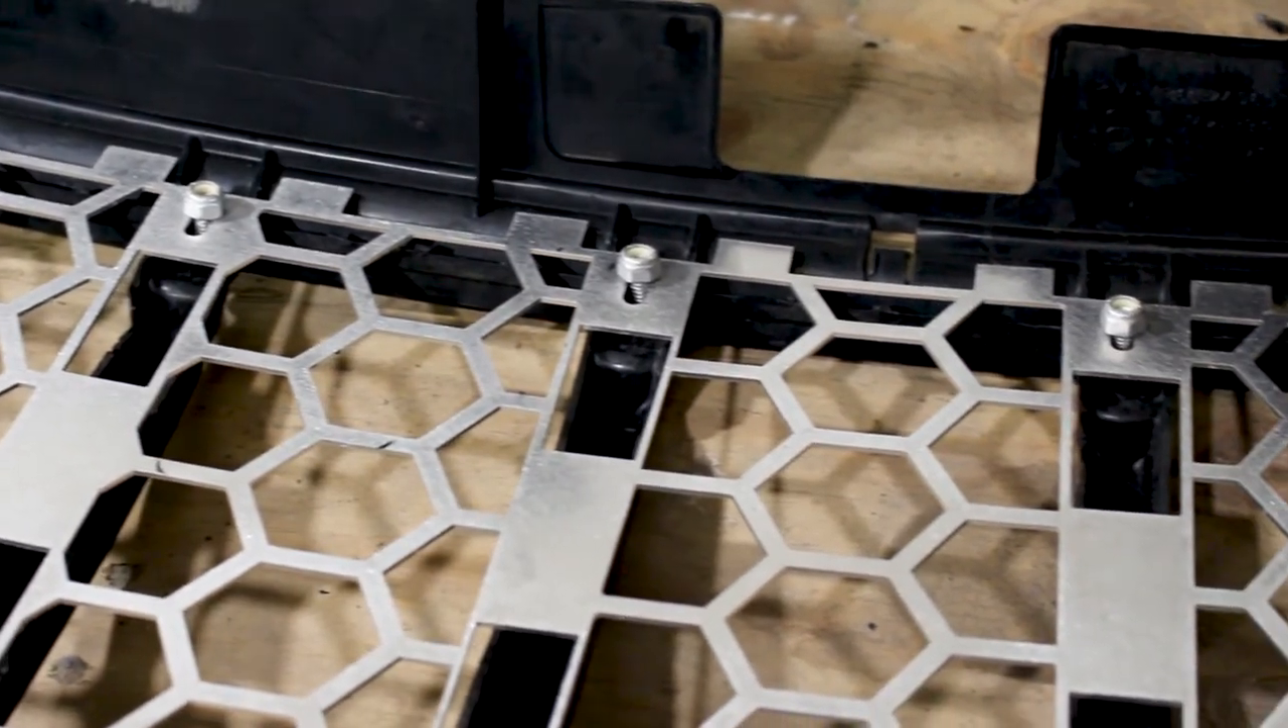All right guys we have the bolts through we have the nuts on partially everything lined up and worked out perfectly so we're just gonna tighten them down and we're gonna go ahead and put the grill assembly back together.